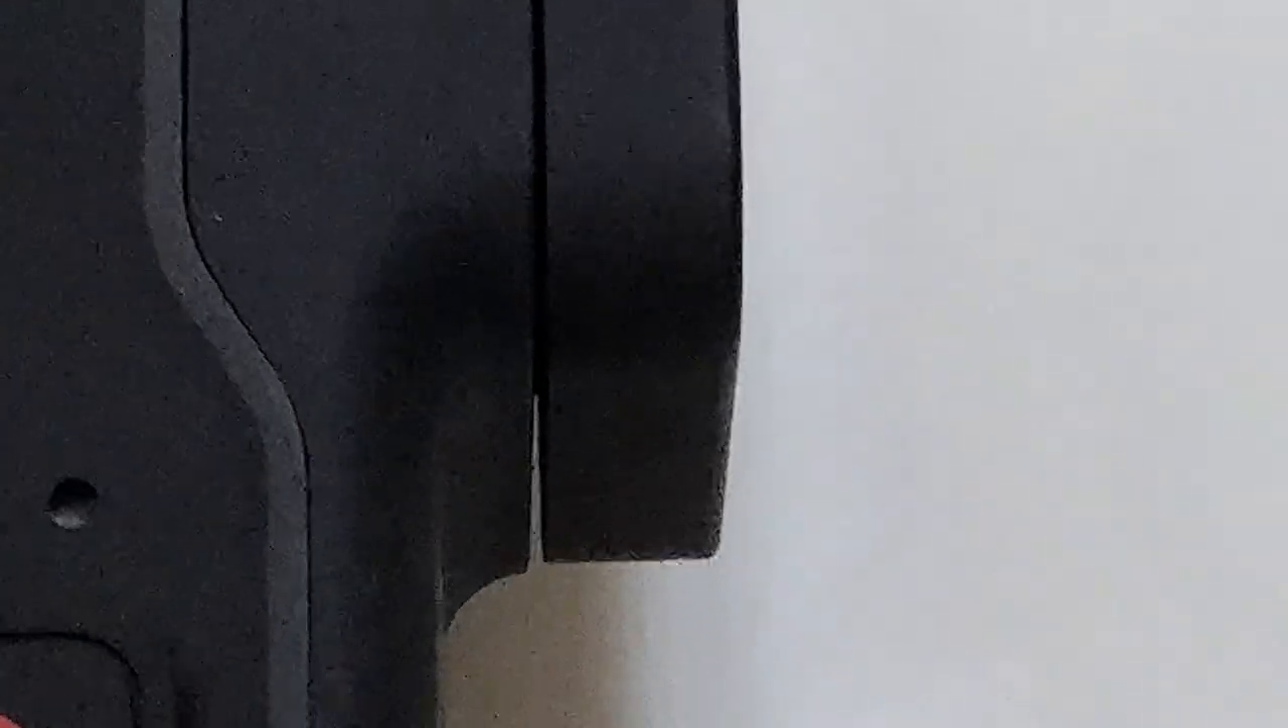I mean, when we look from this side, I hope you can see that now, there's a gap. Now, there's a little bit of light.